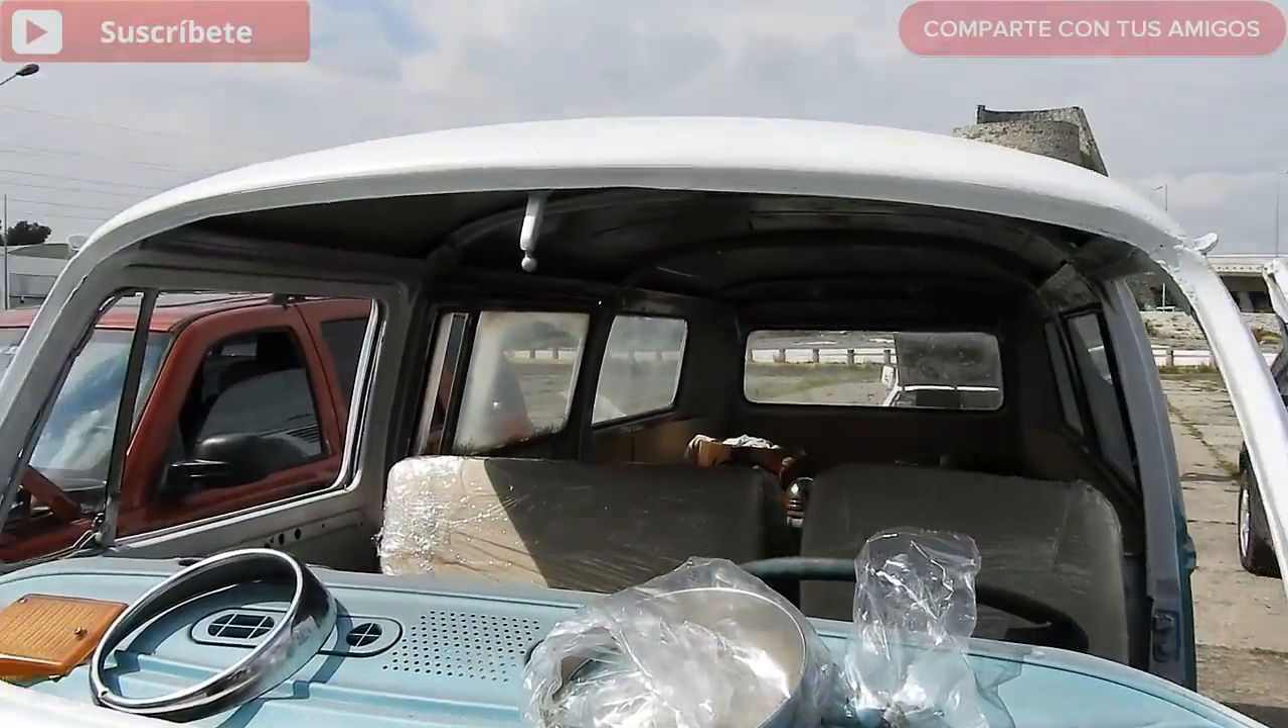Bastante bien la combi ahí la lleva le falta aquí sus parabrisas.